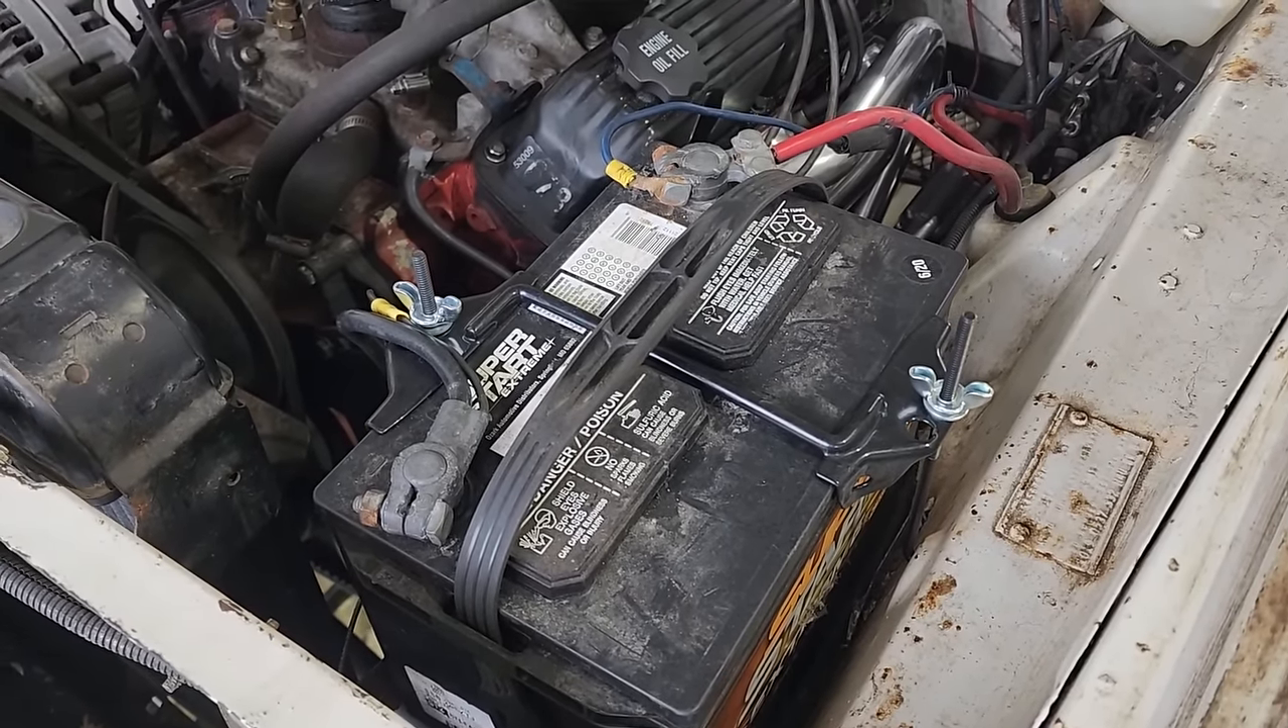And we've got a battery hold down now. Look at that.